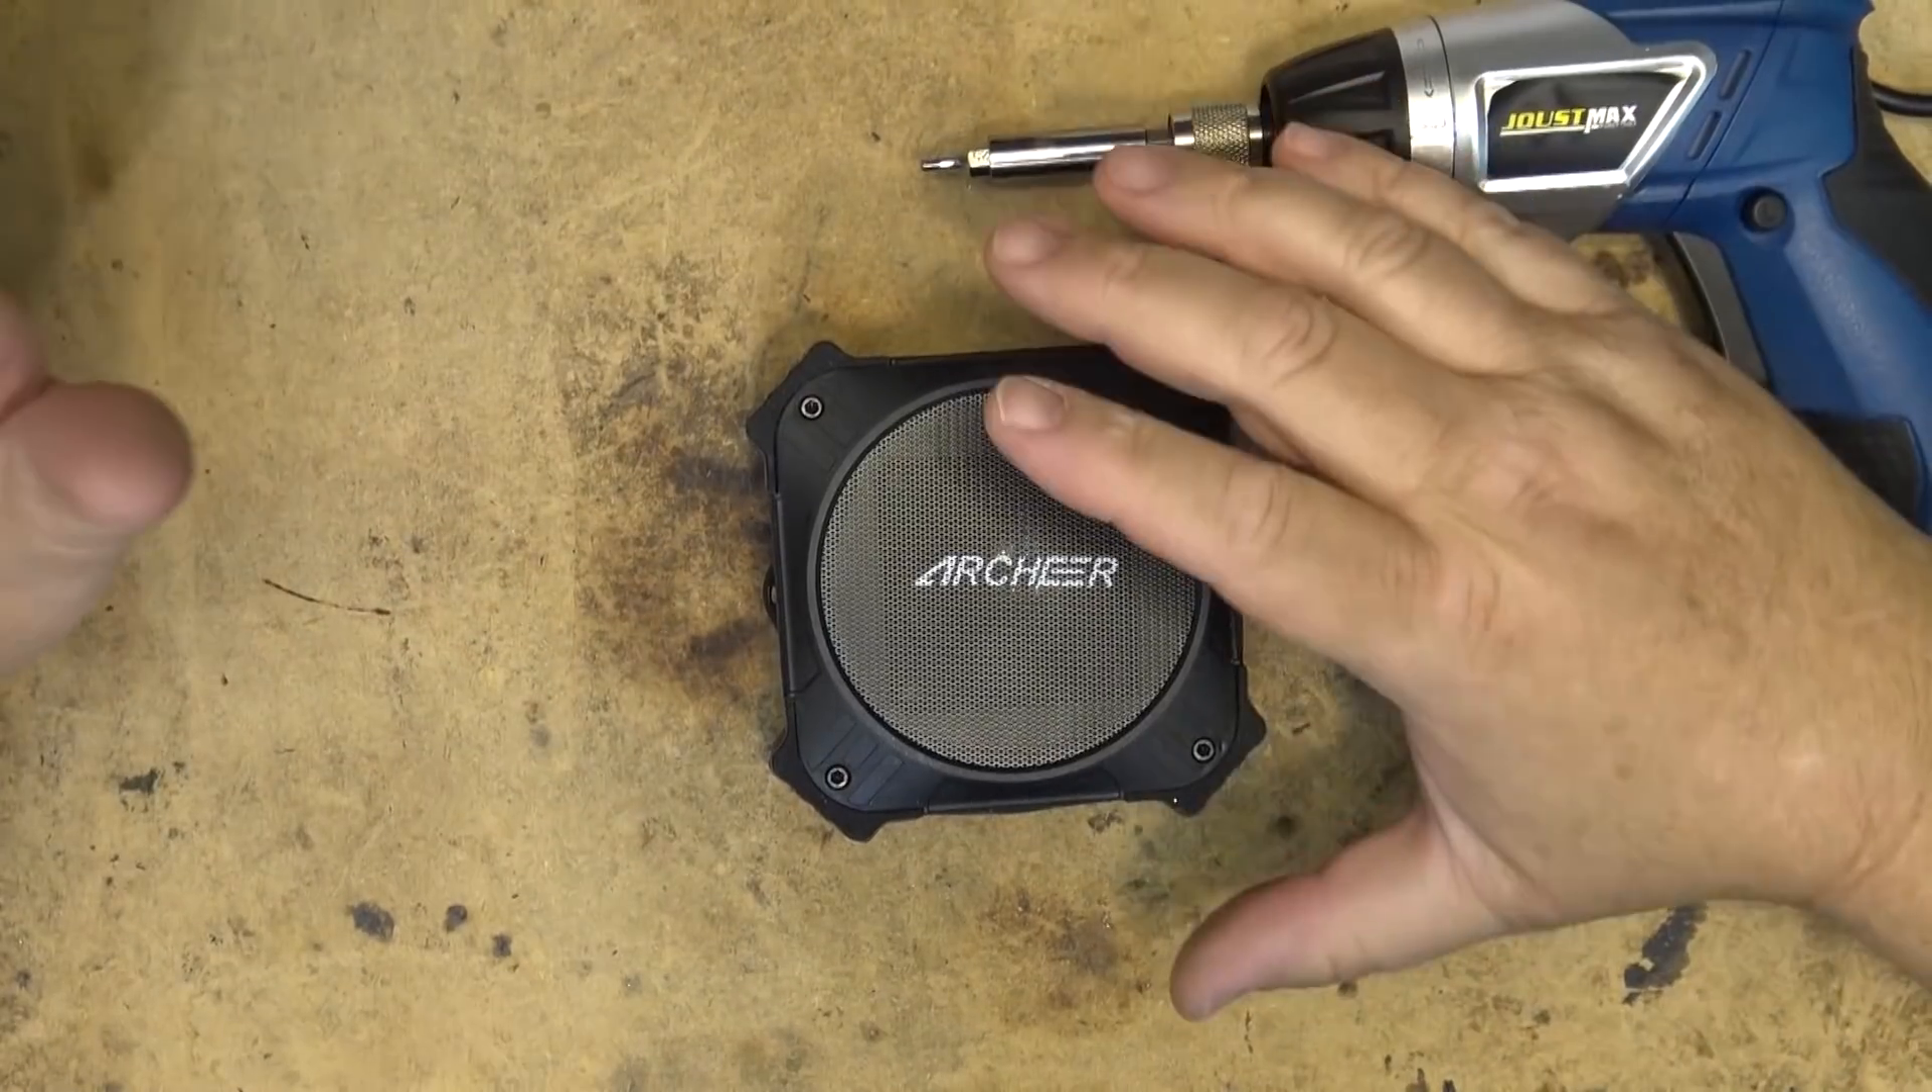Well there the unit is back together.